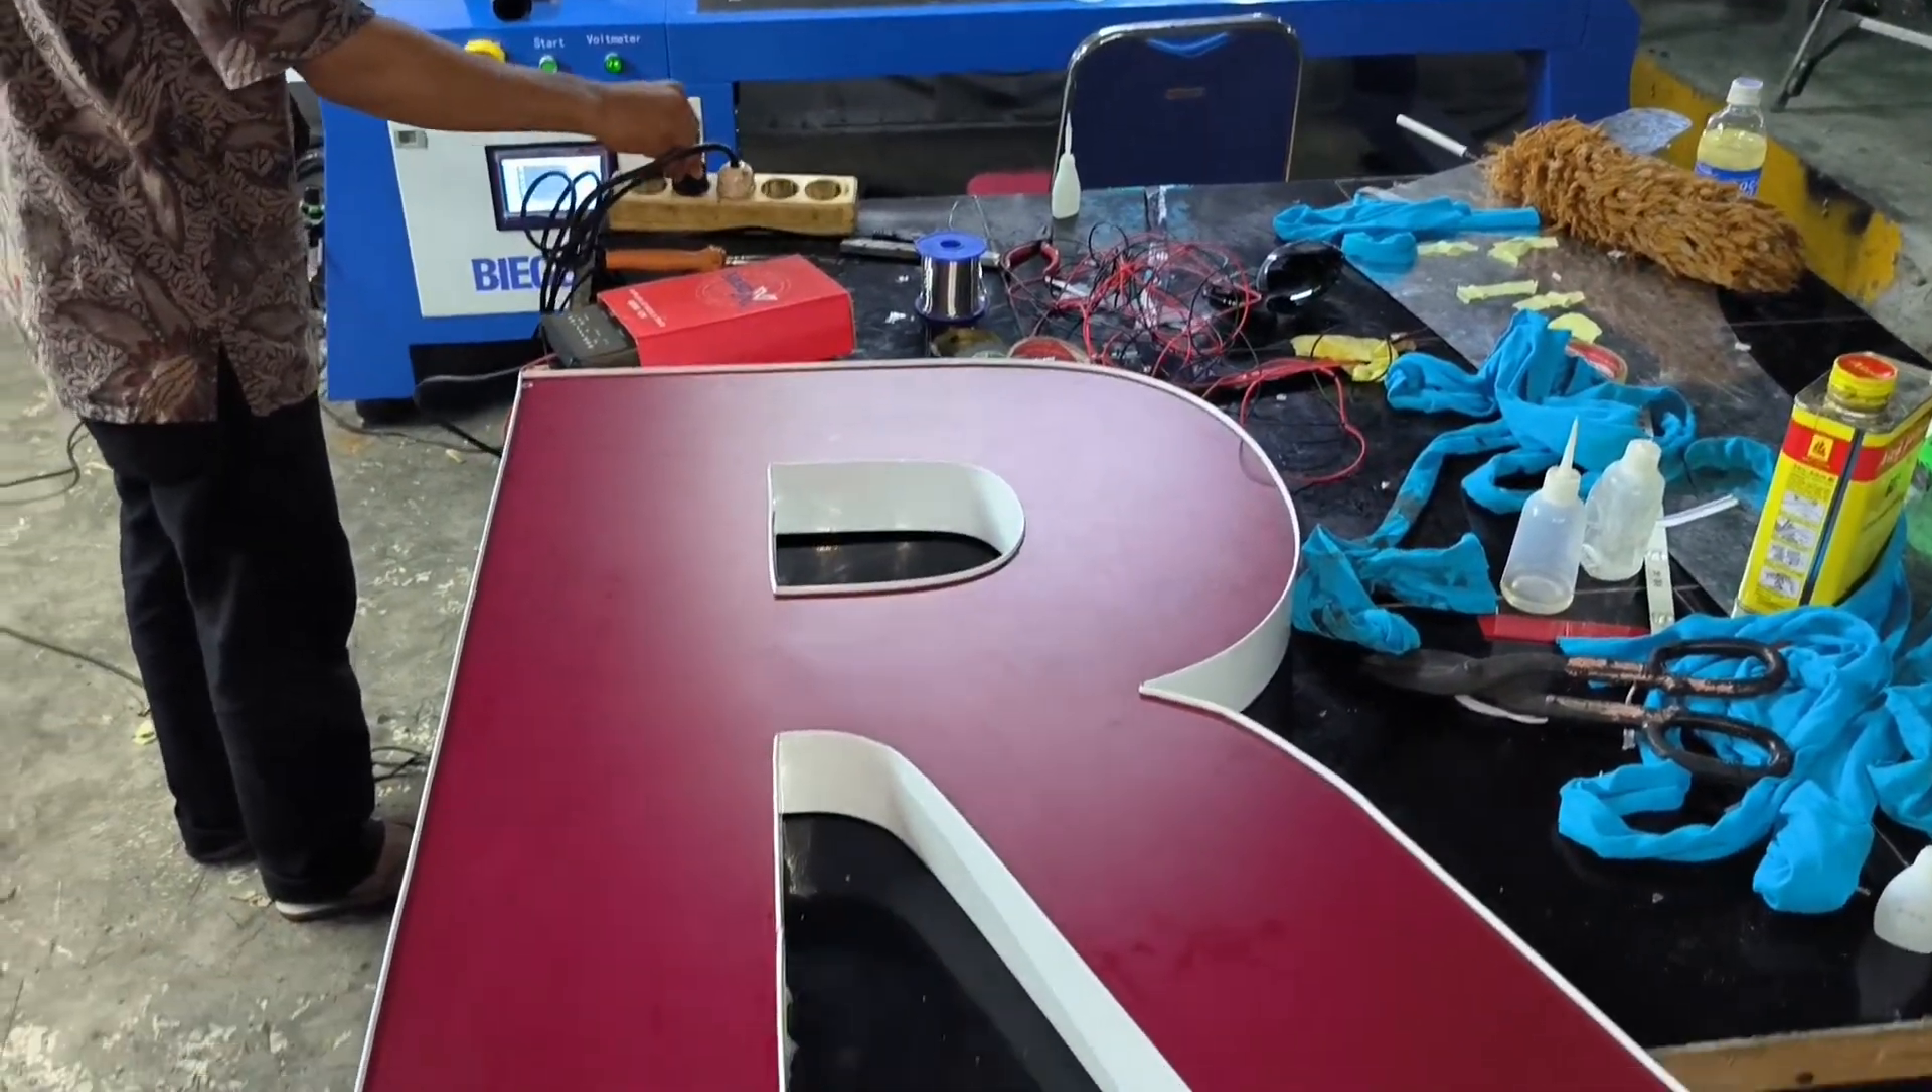Ini udah selesai sudah dipasang stiker sudah dipasang pinggirnya juga sudah di lem.